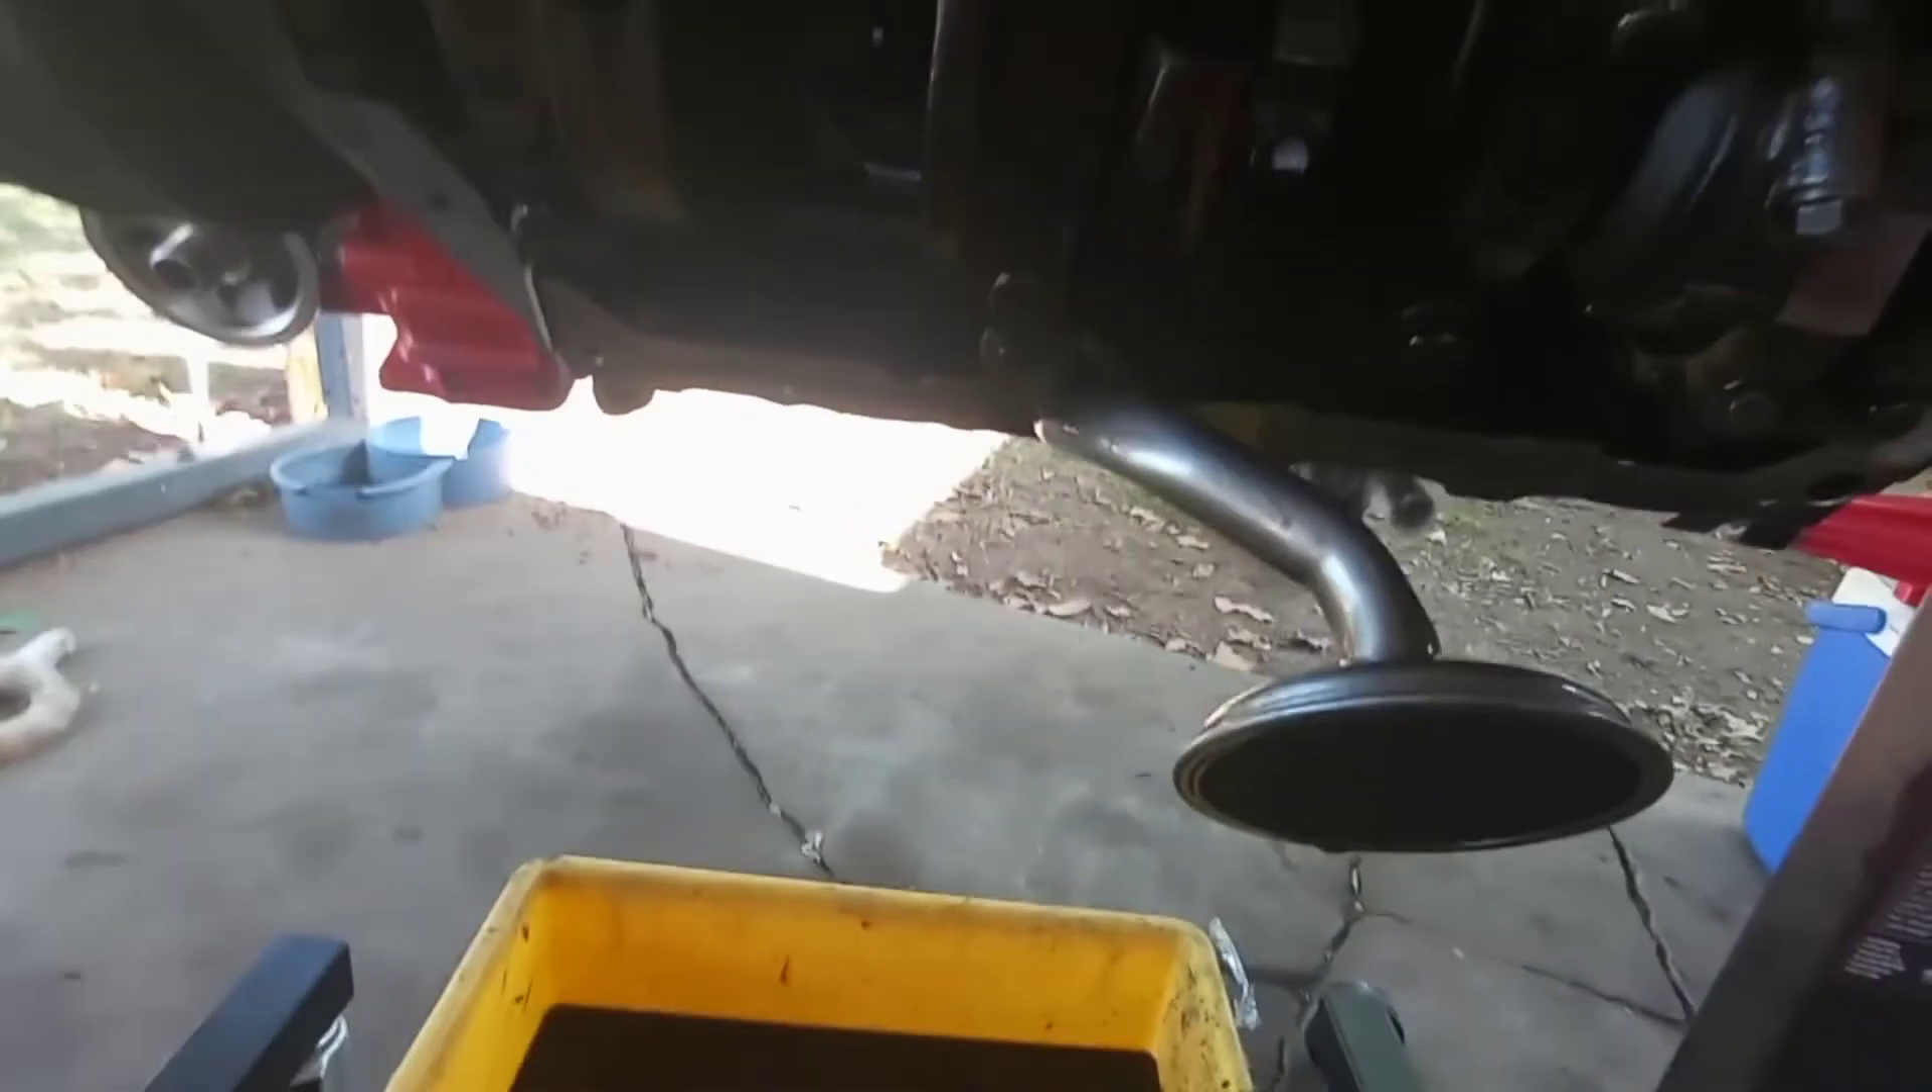I still got to pull this pickup tube and And uh Get this thing together.